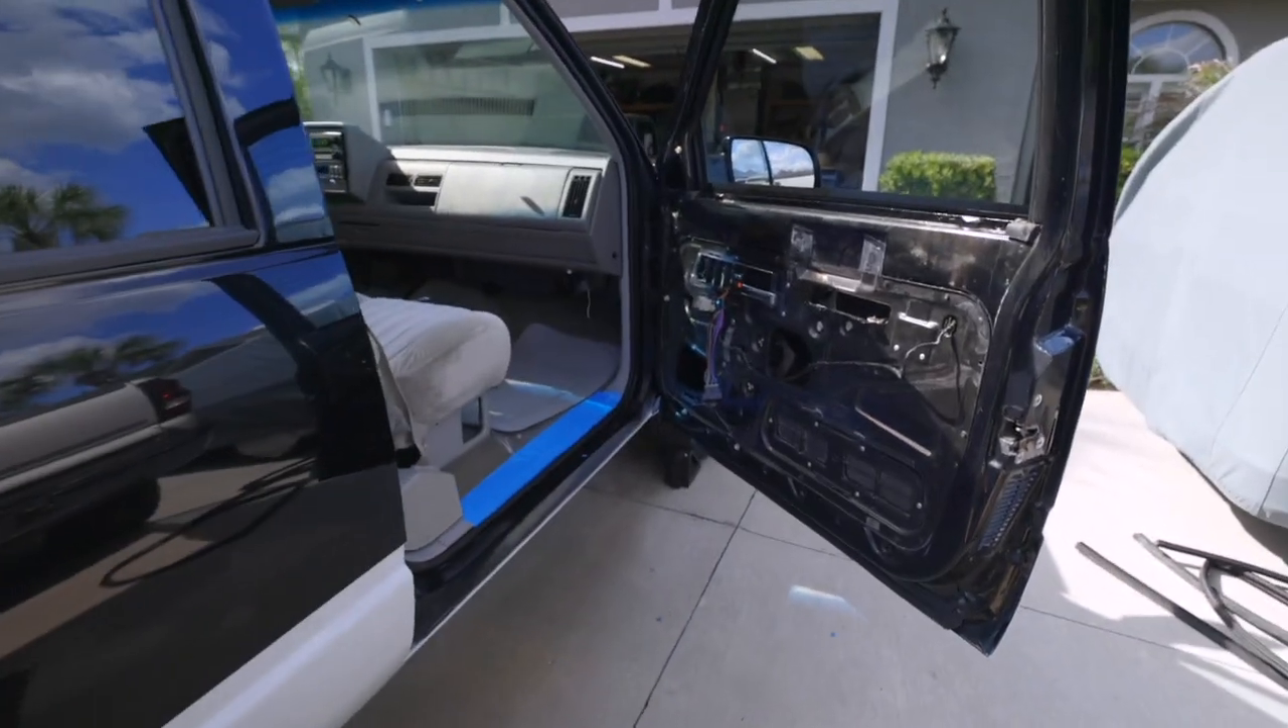And I'm going to leave the door panels off for now. I do need to find a couple of small parts.